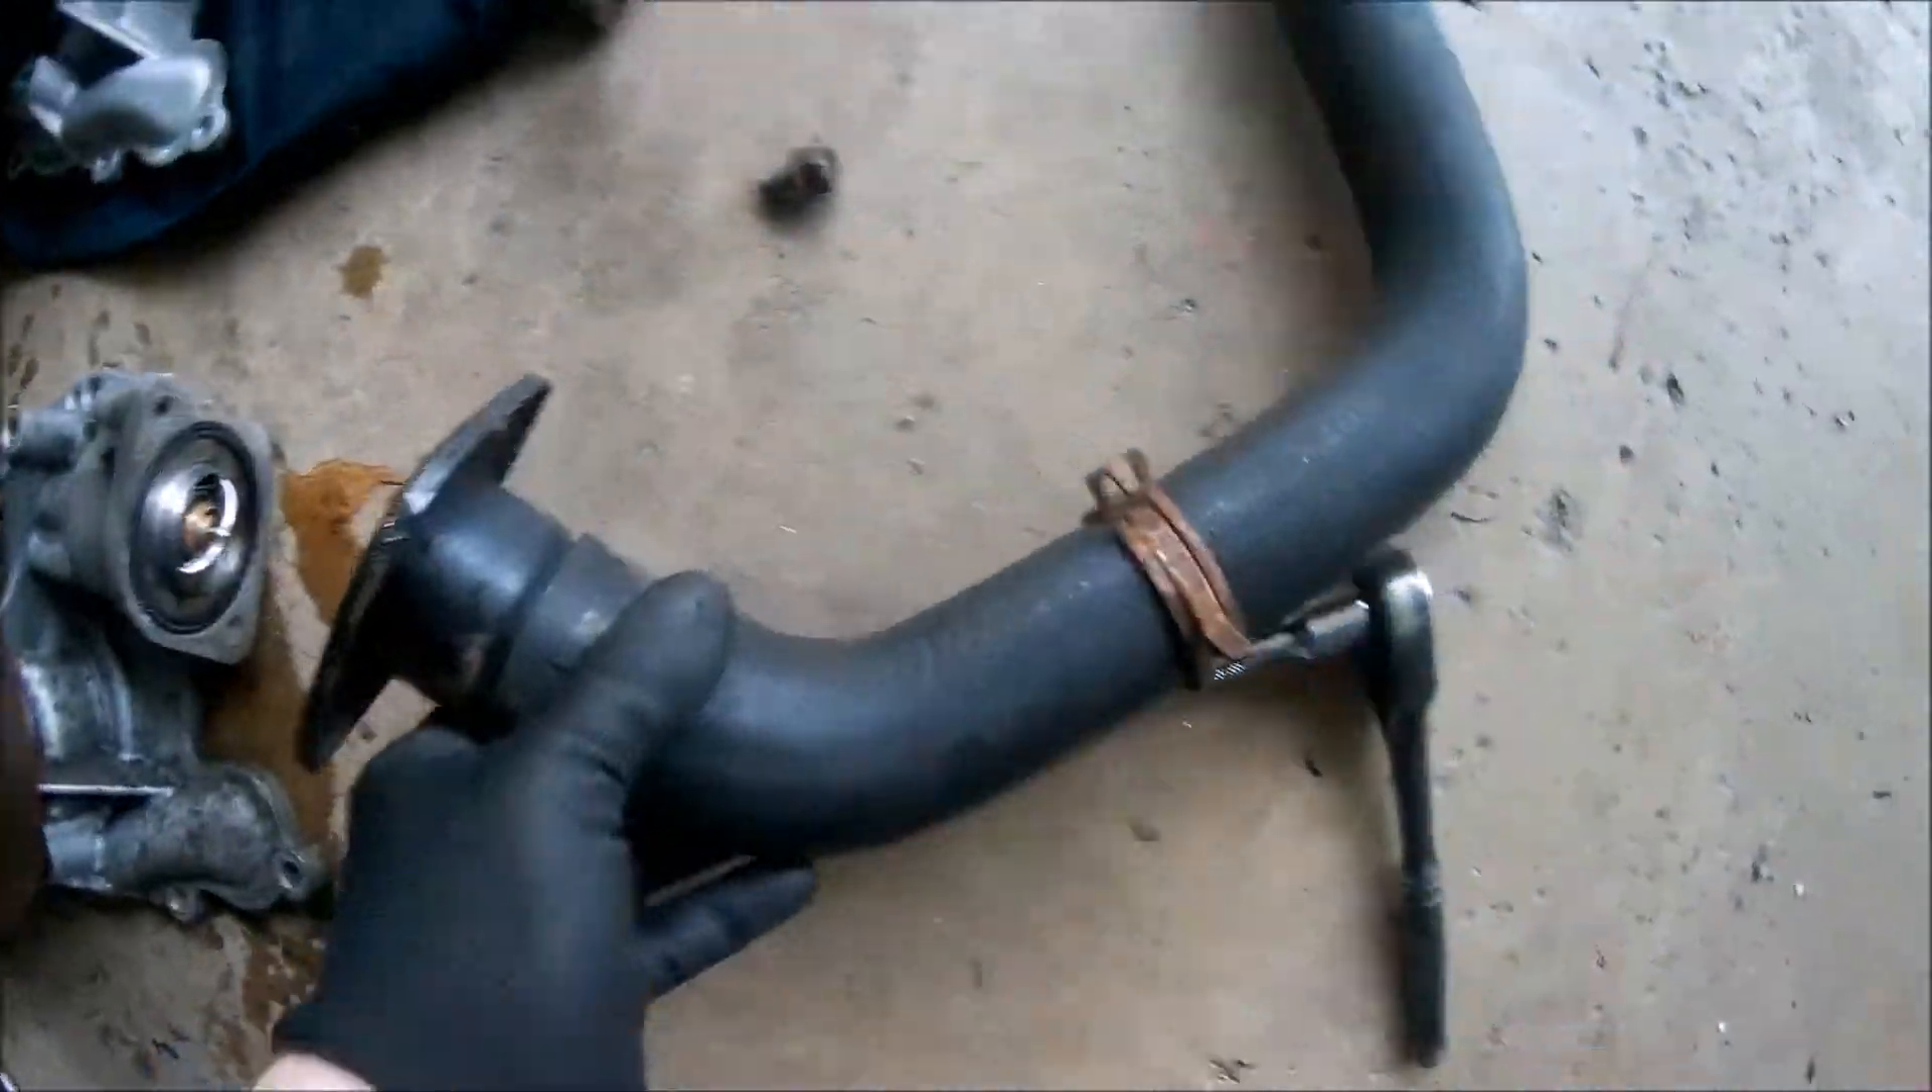This hose is just not coming off here so i left it.